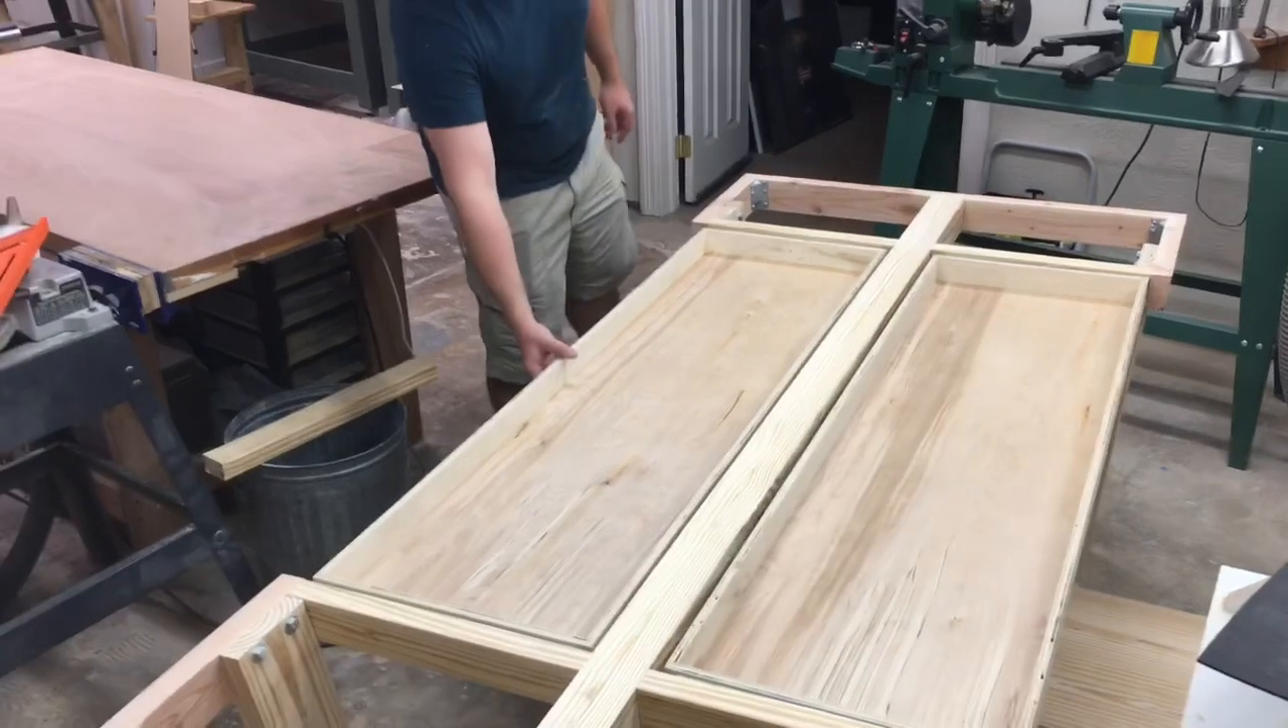The only thing that's left of course is put the face of the drawers on but I wanted to be able to show you just how easy these drawers open and close.